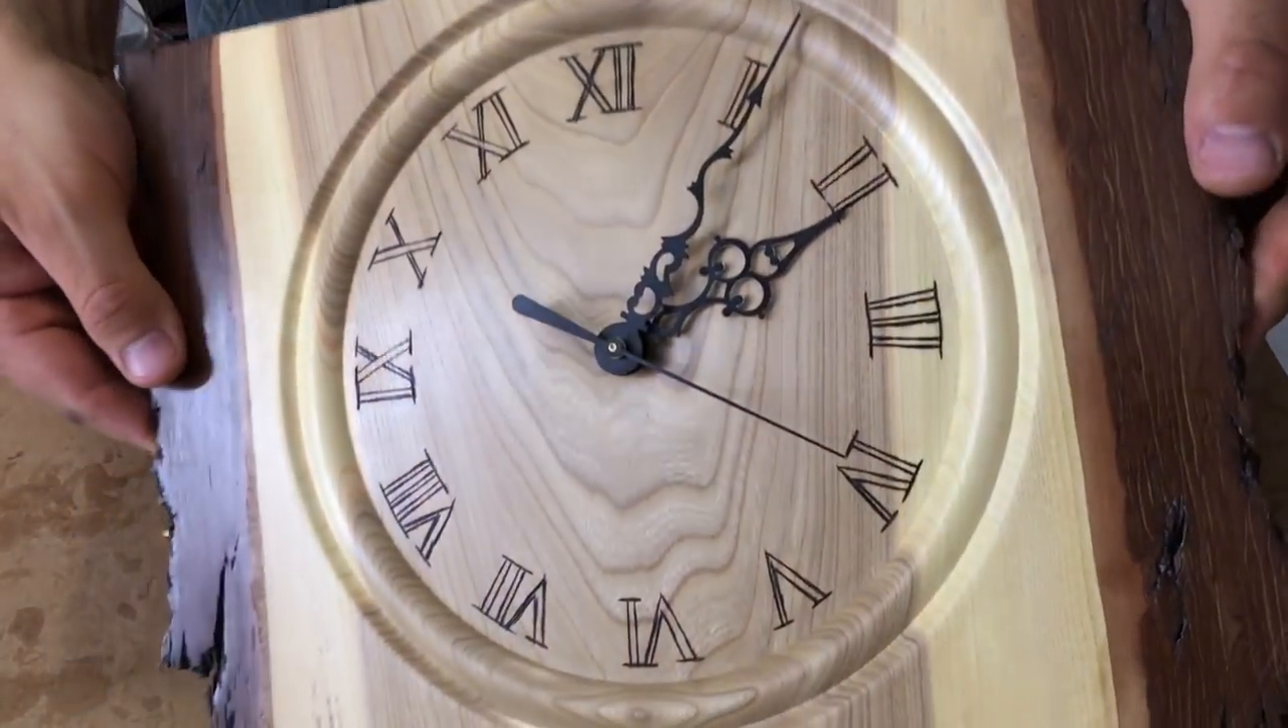There, our clock is all assembled.